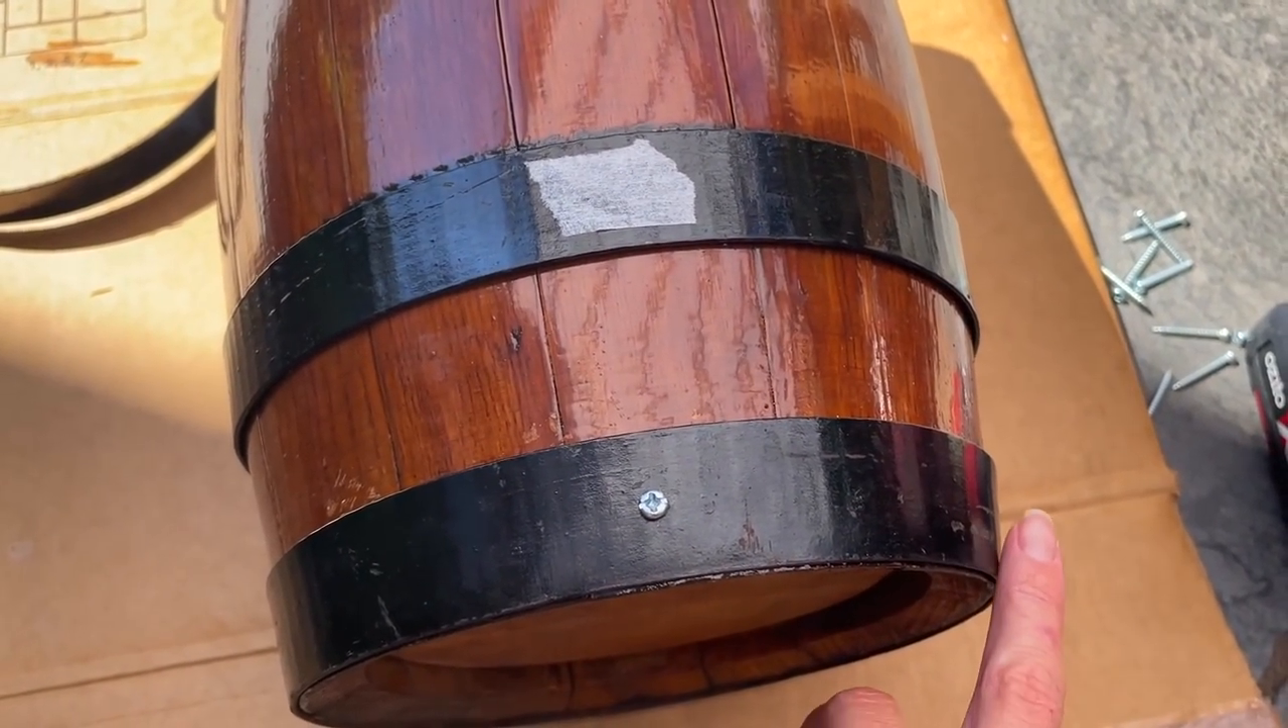As you can see i already put in one screw last week but i didn't have any drill bits for metal so it took ages.